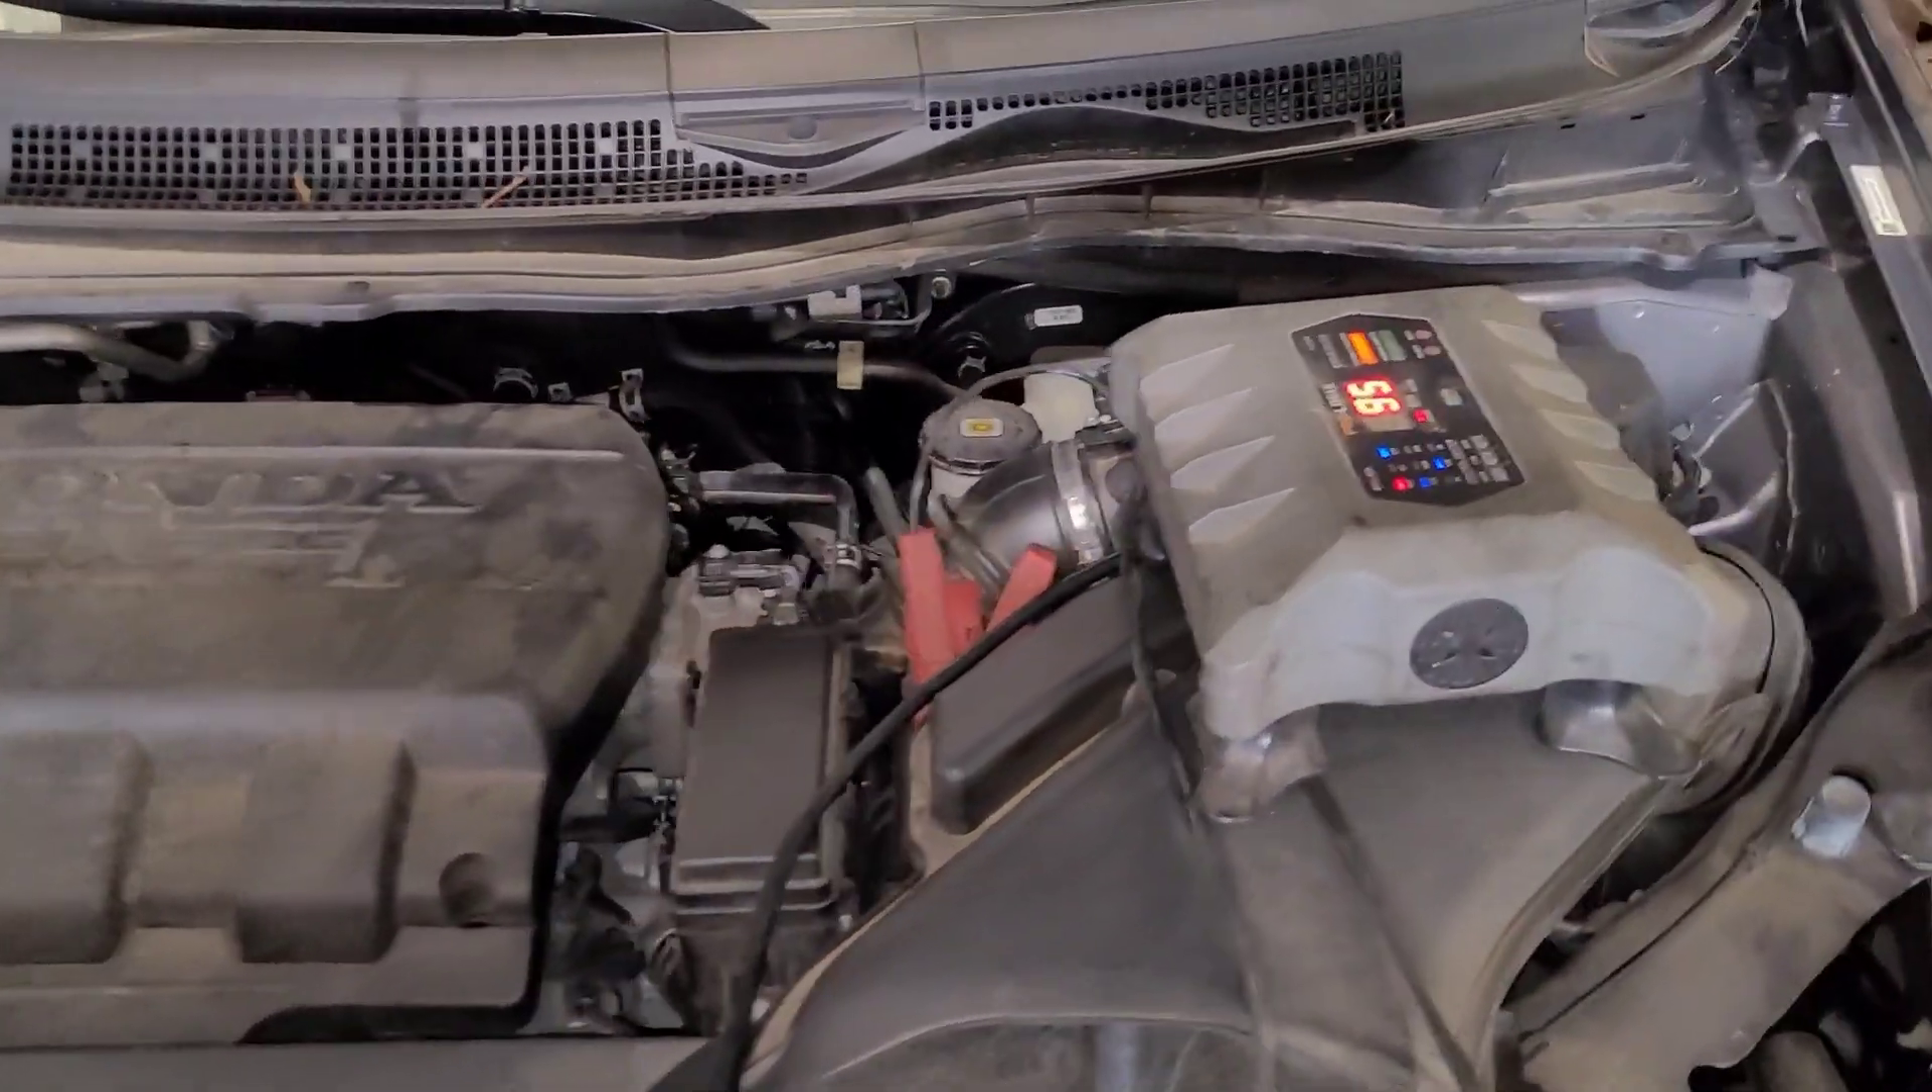Engine cover's on.